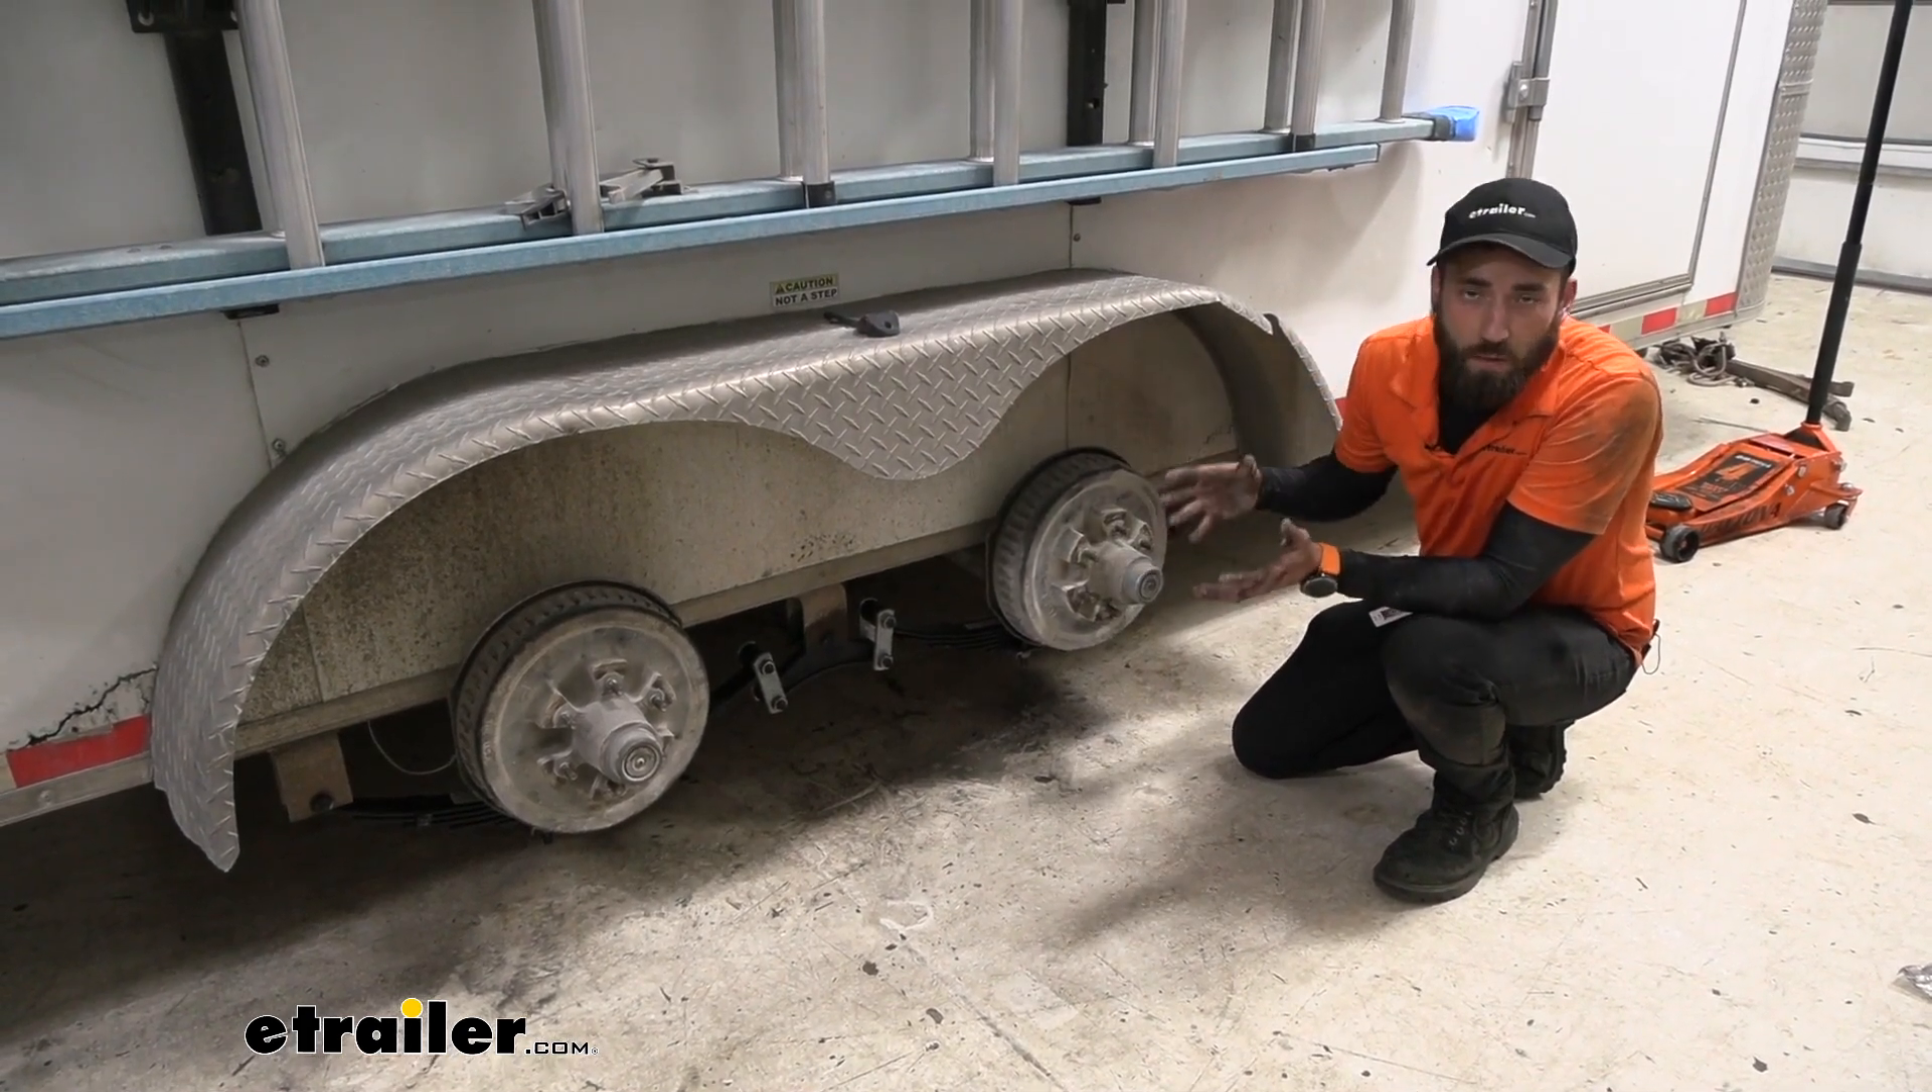Now that we have both sides complete, all we have left to do is throw on our wheels, put our lug nuts on, and then torque those down as well.